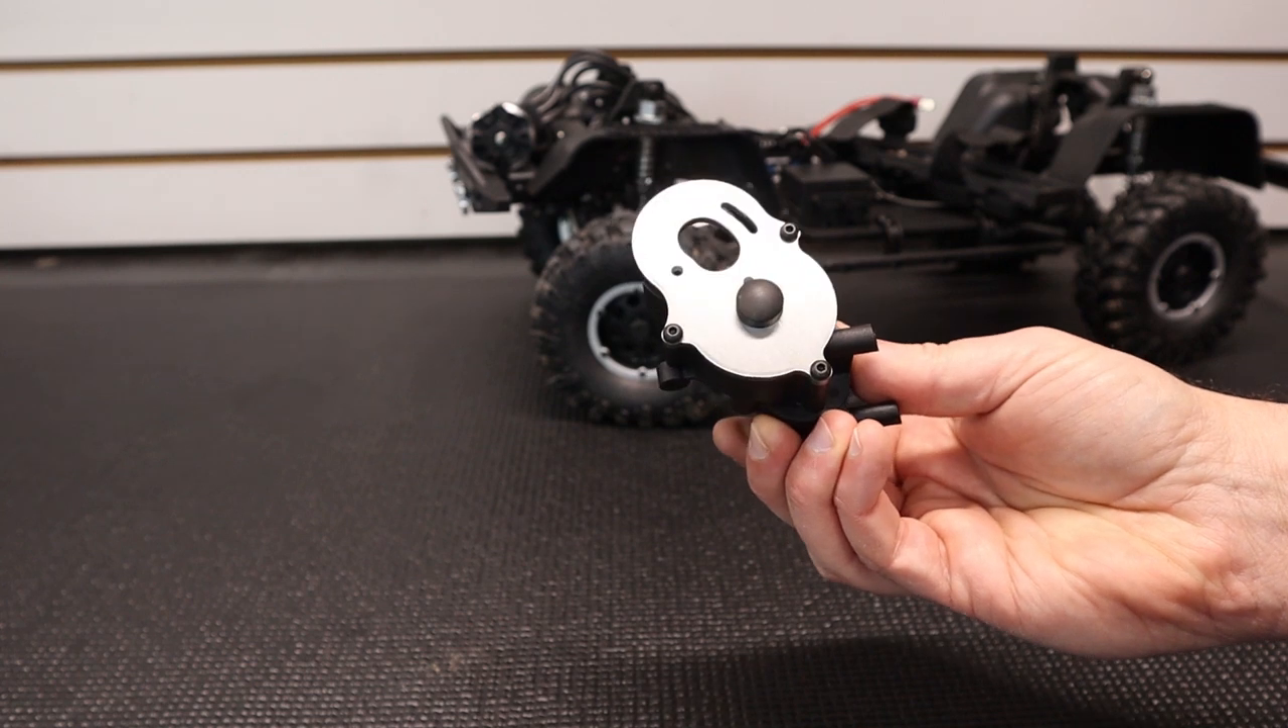We've got our transmission out of the truck.